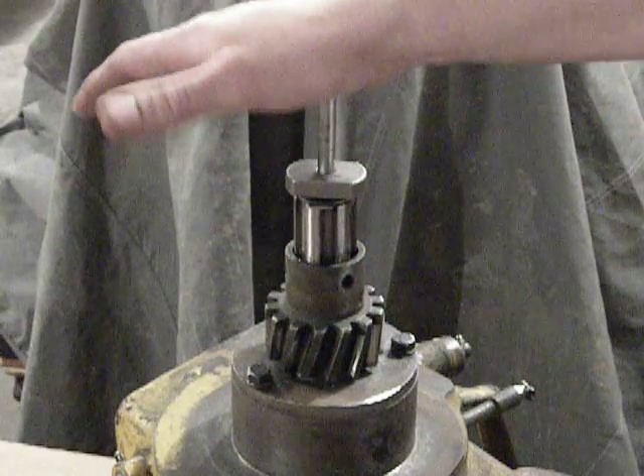And in this case, I already have the pinion gear on the shaft.